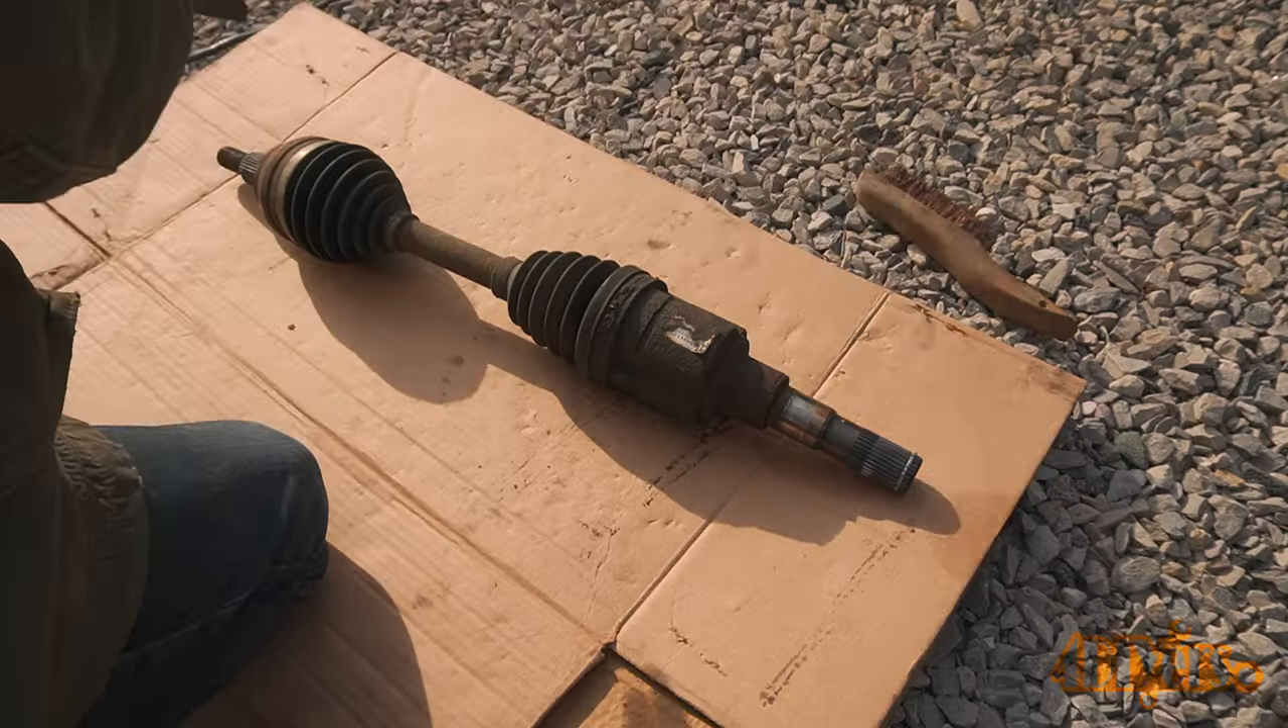Finally, the half shaft is removed.